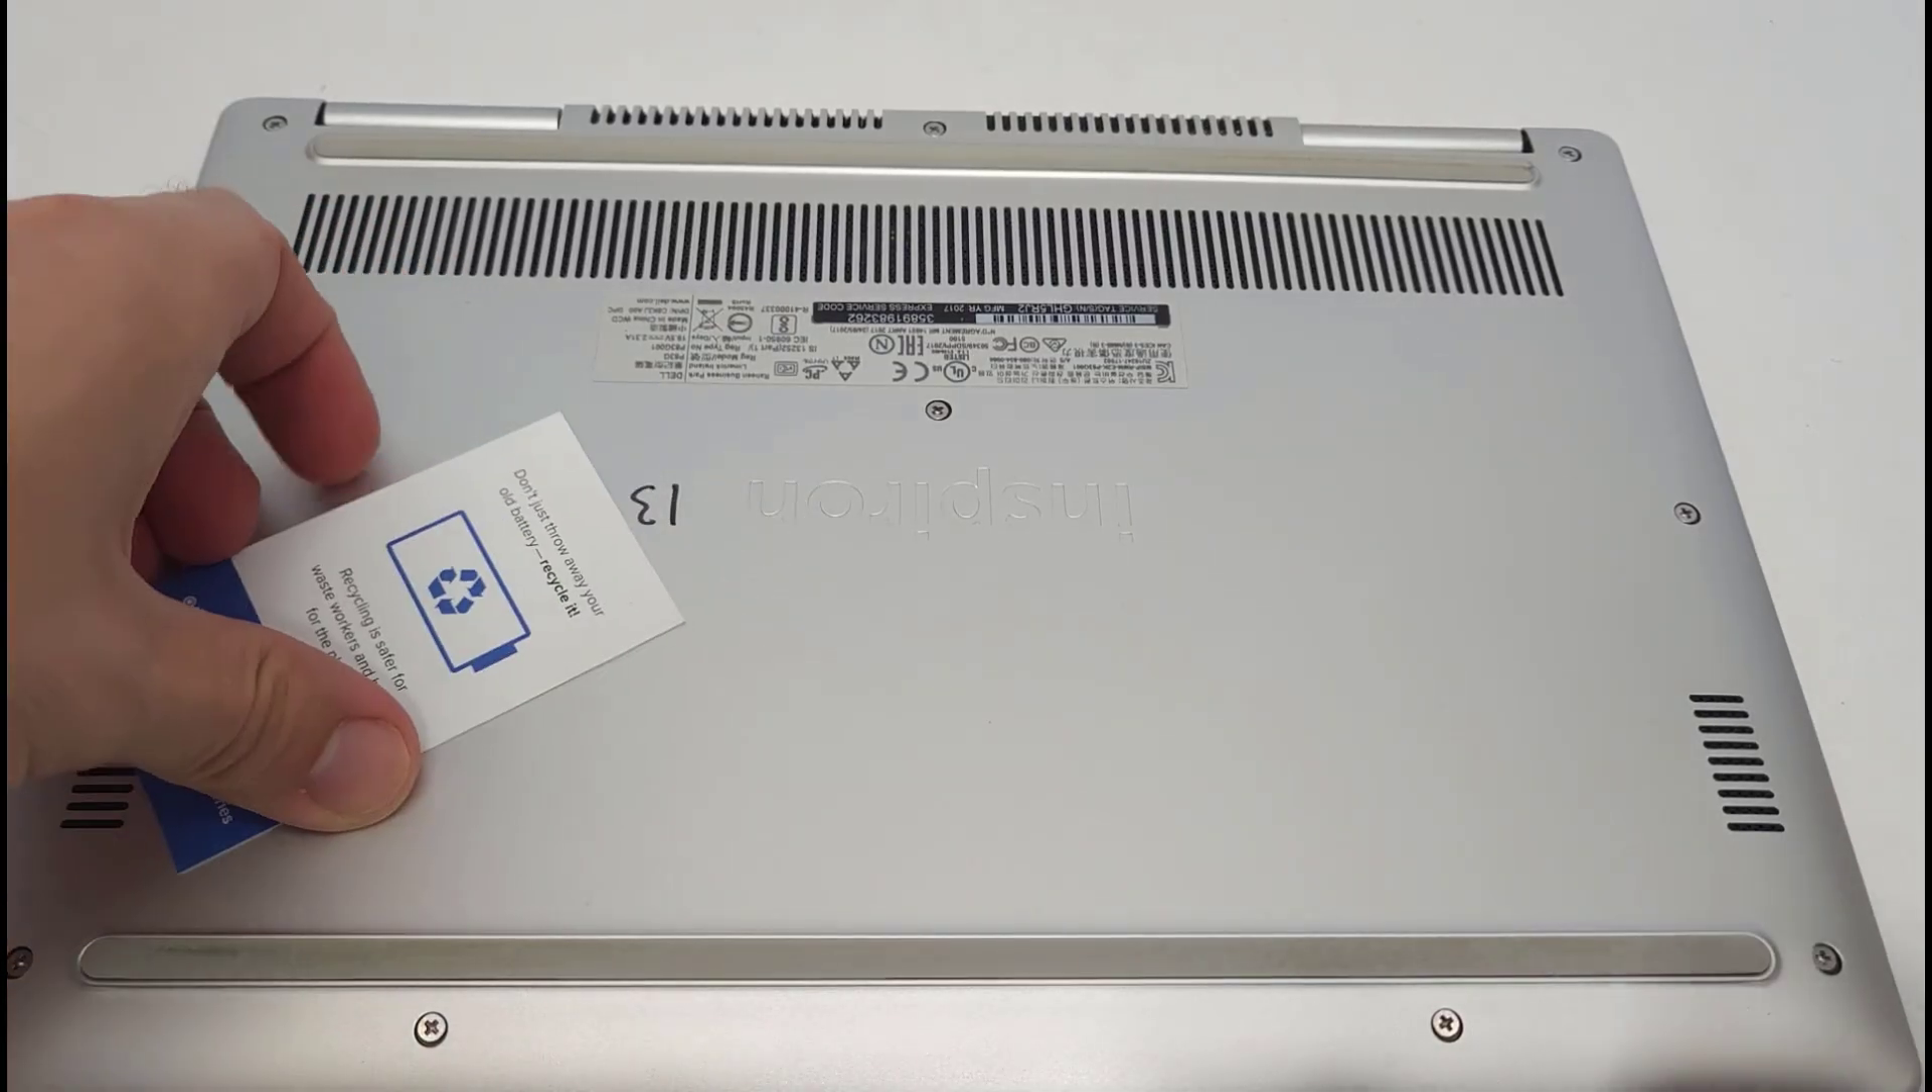The case is back on and we are good to go.